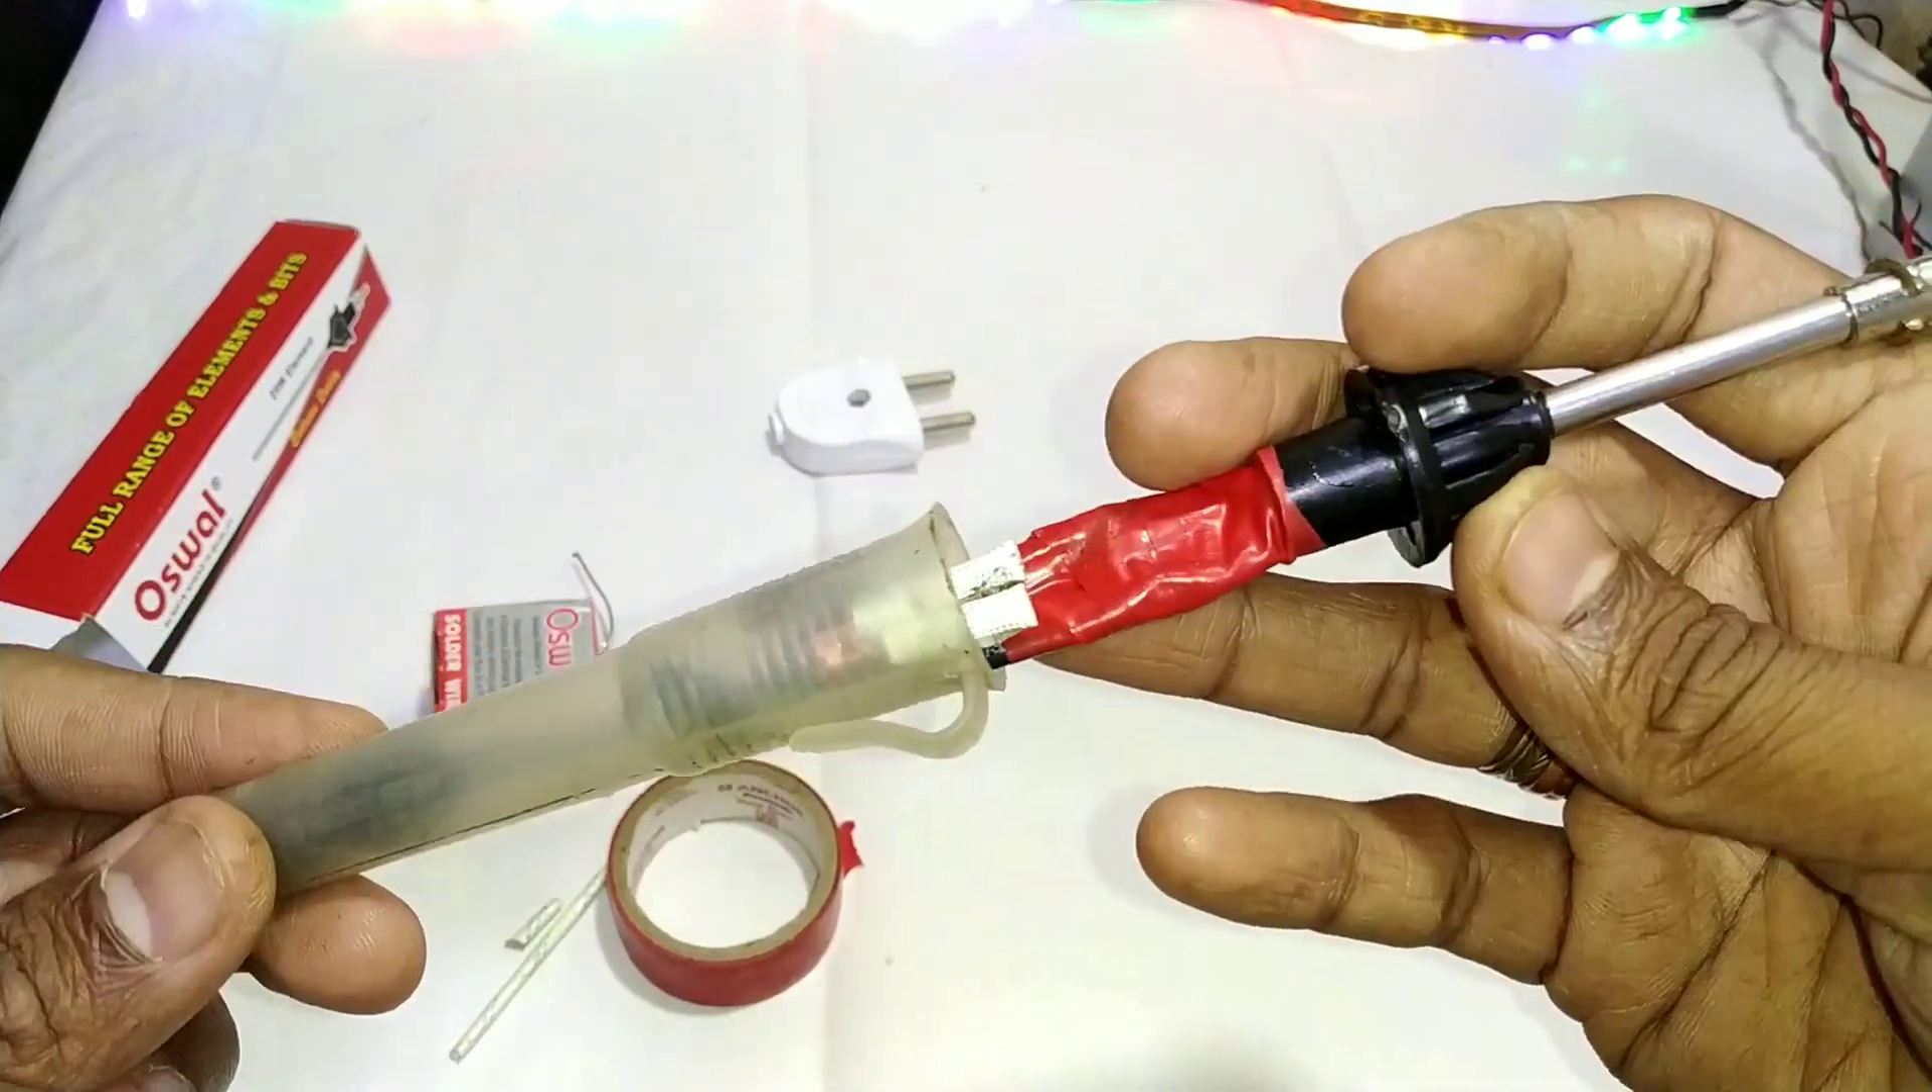यहाँ पर टेप रॉल था वो हमने काफी अच्छे से लगा दिया है।